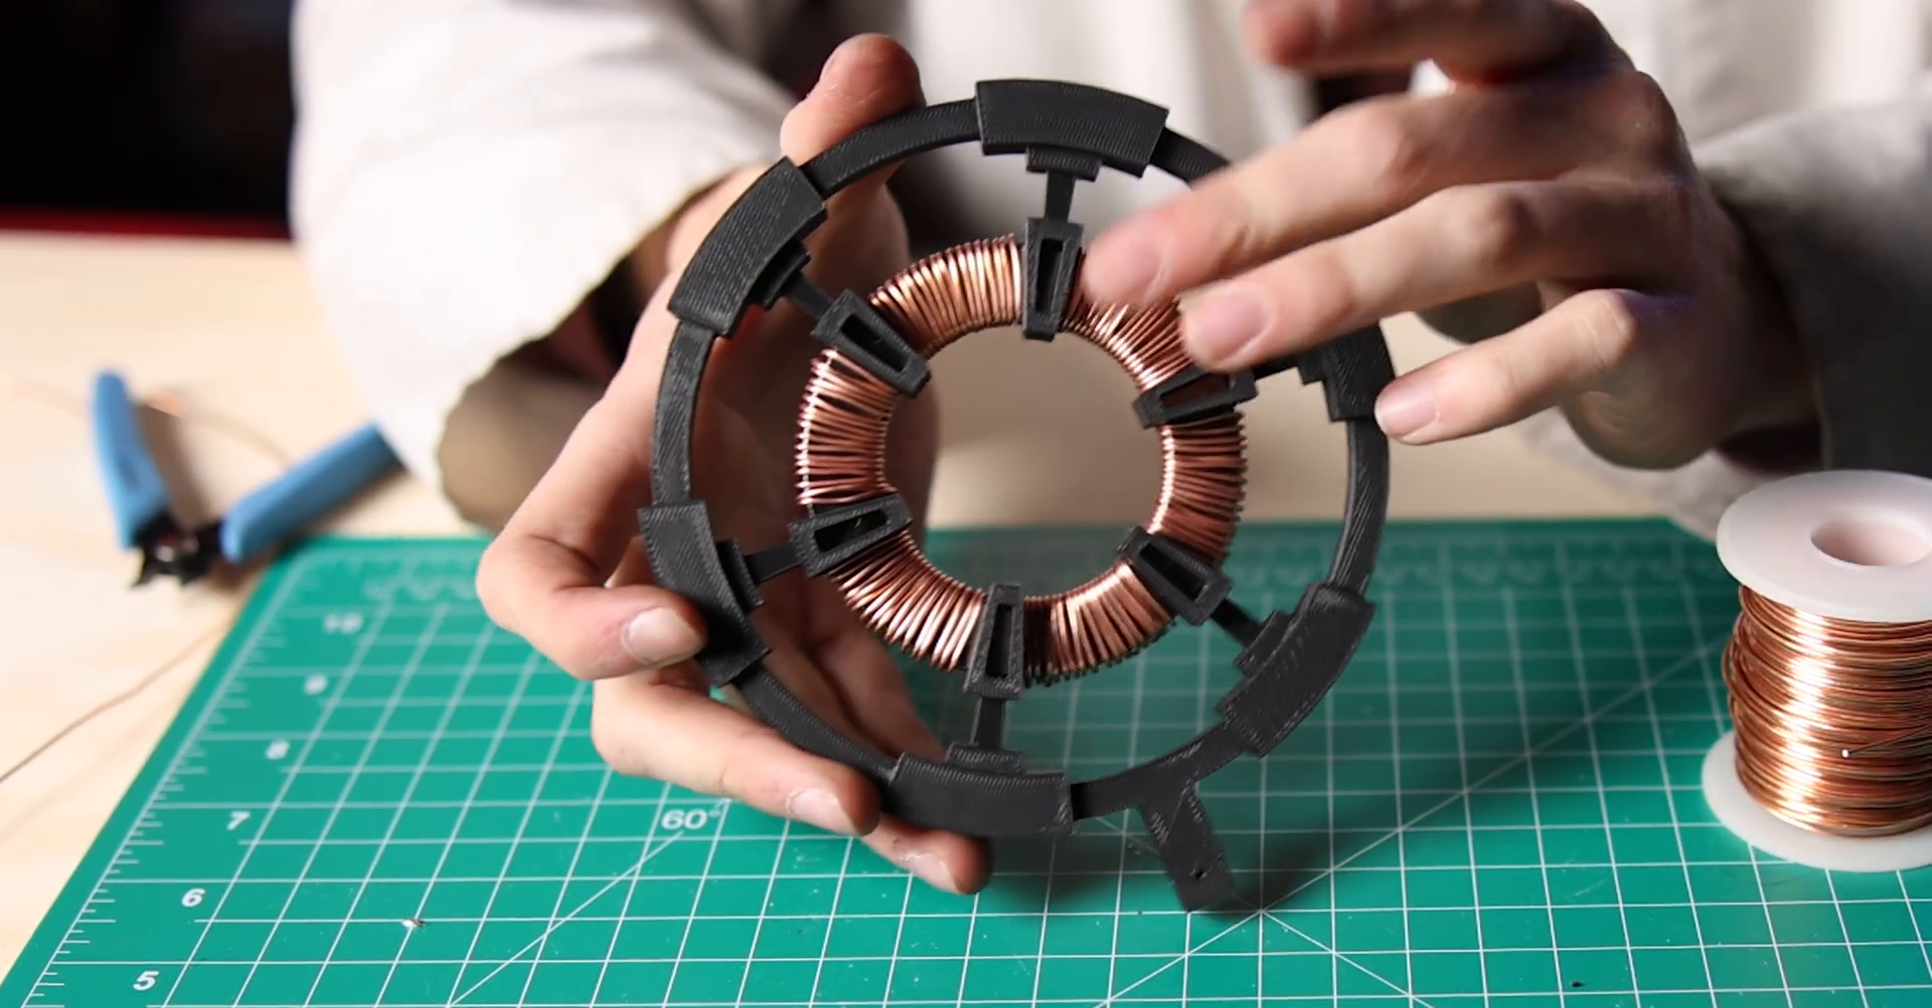Okay we just finished winding this copper wire around this magnet and this is how it turned out.